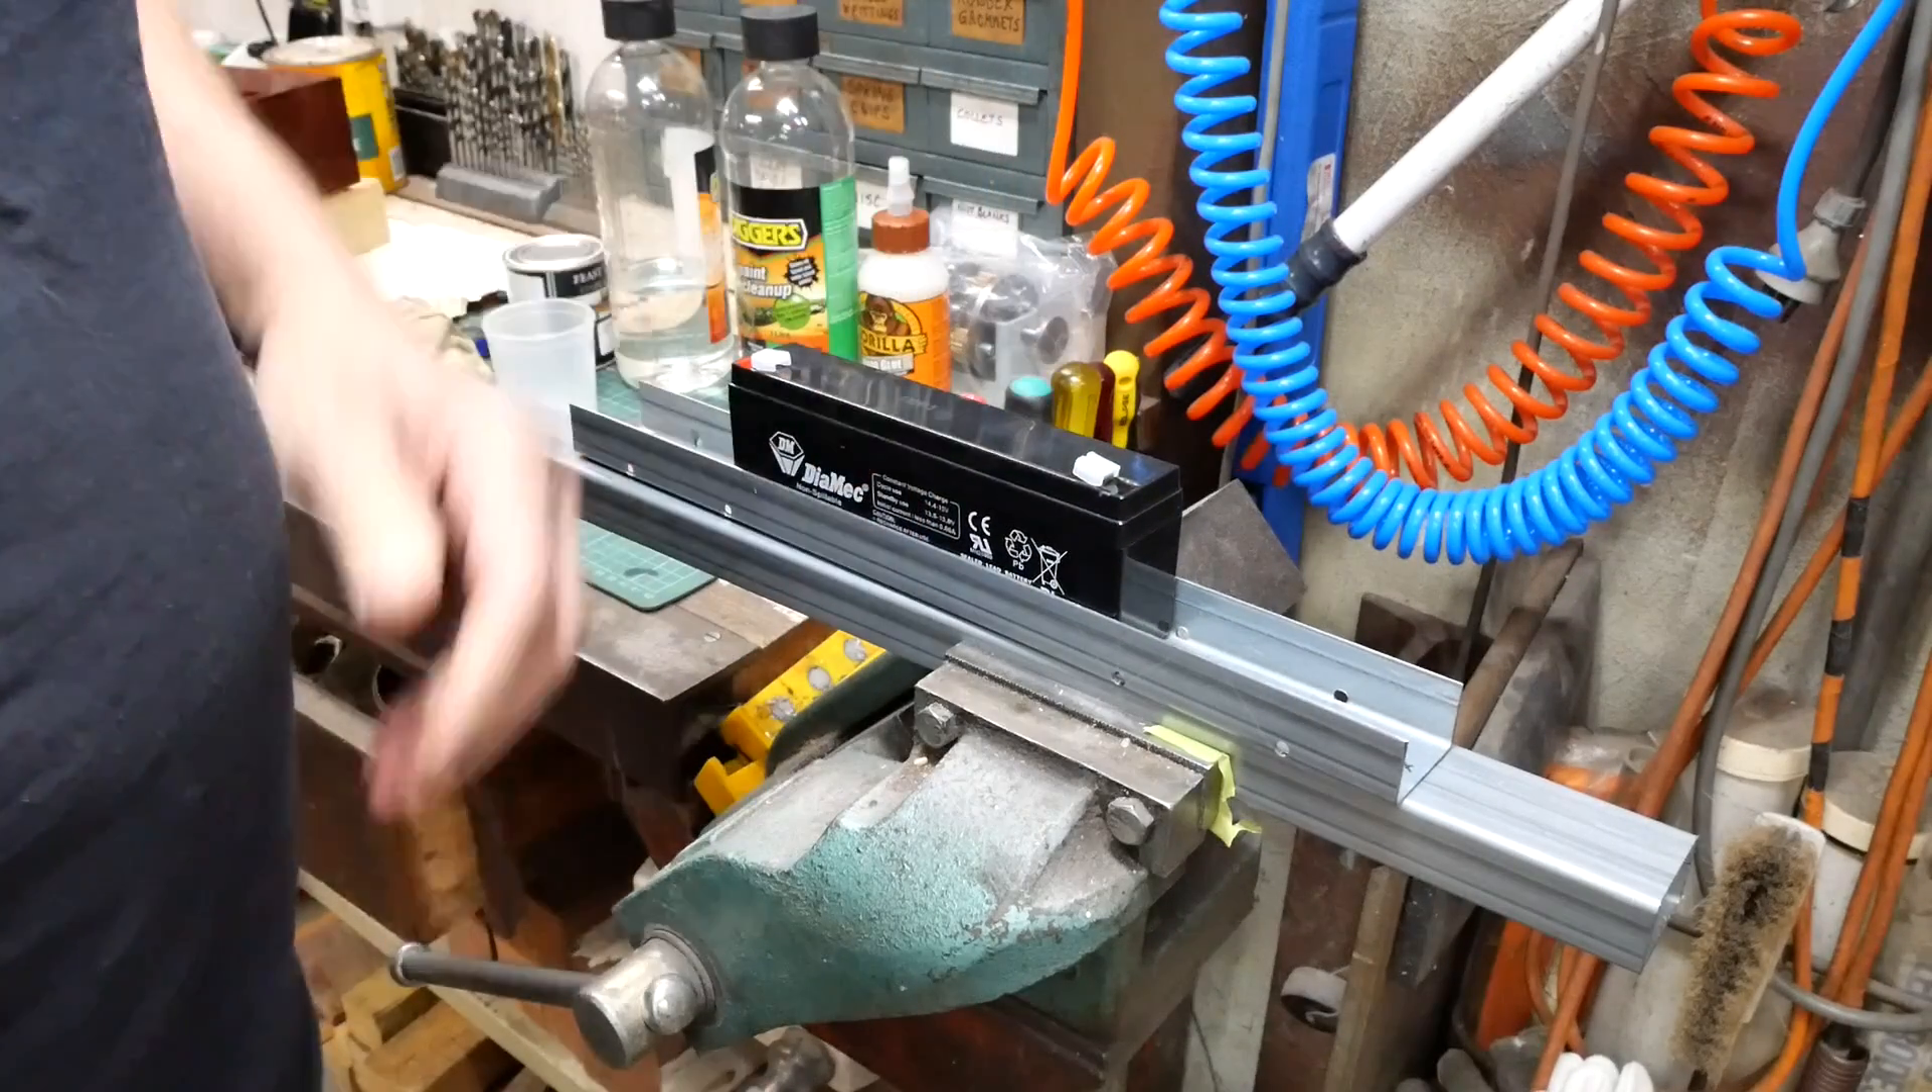But anyway so I finished up with a U section channel which the battery sits in quite nicely.